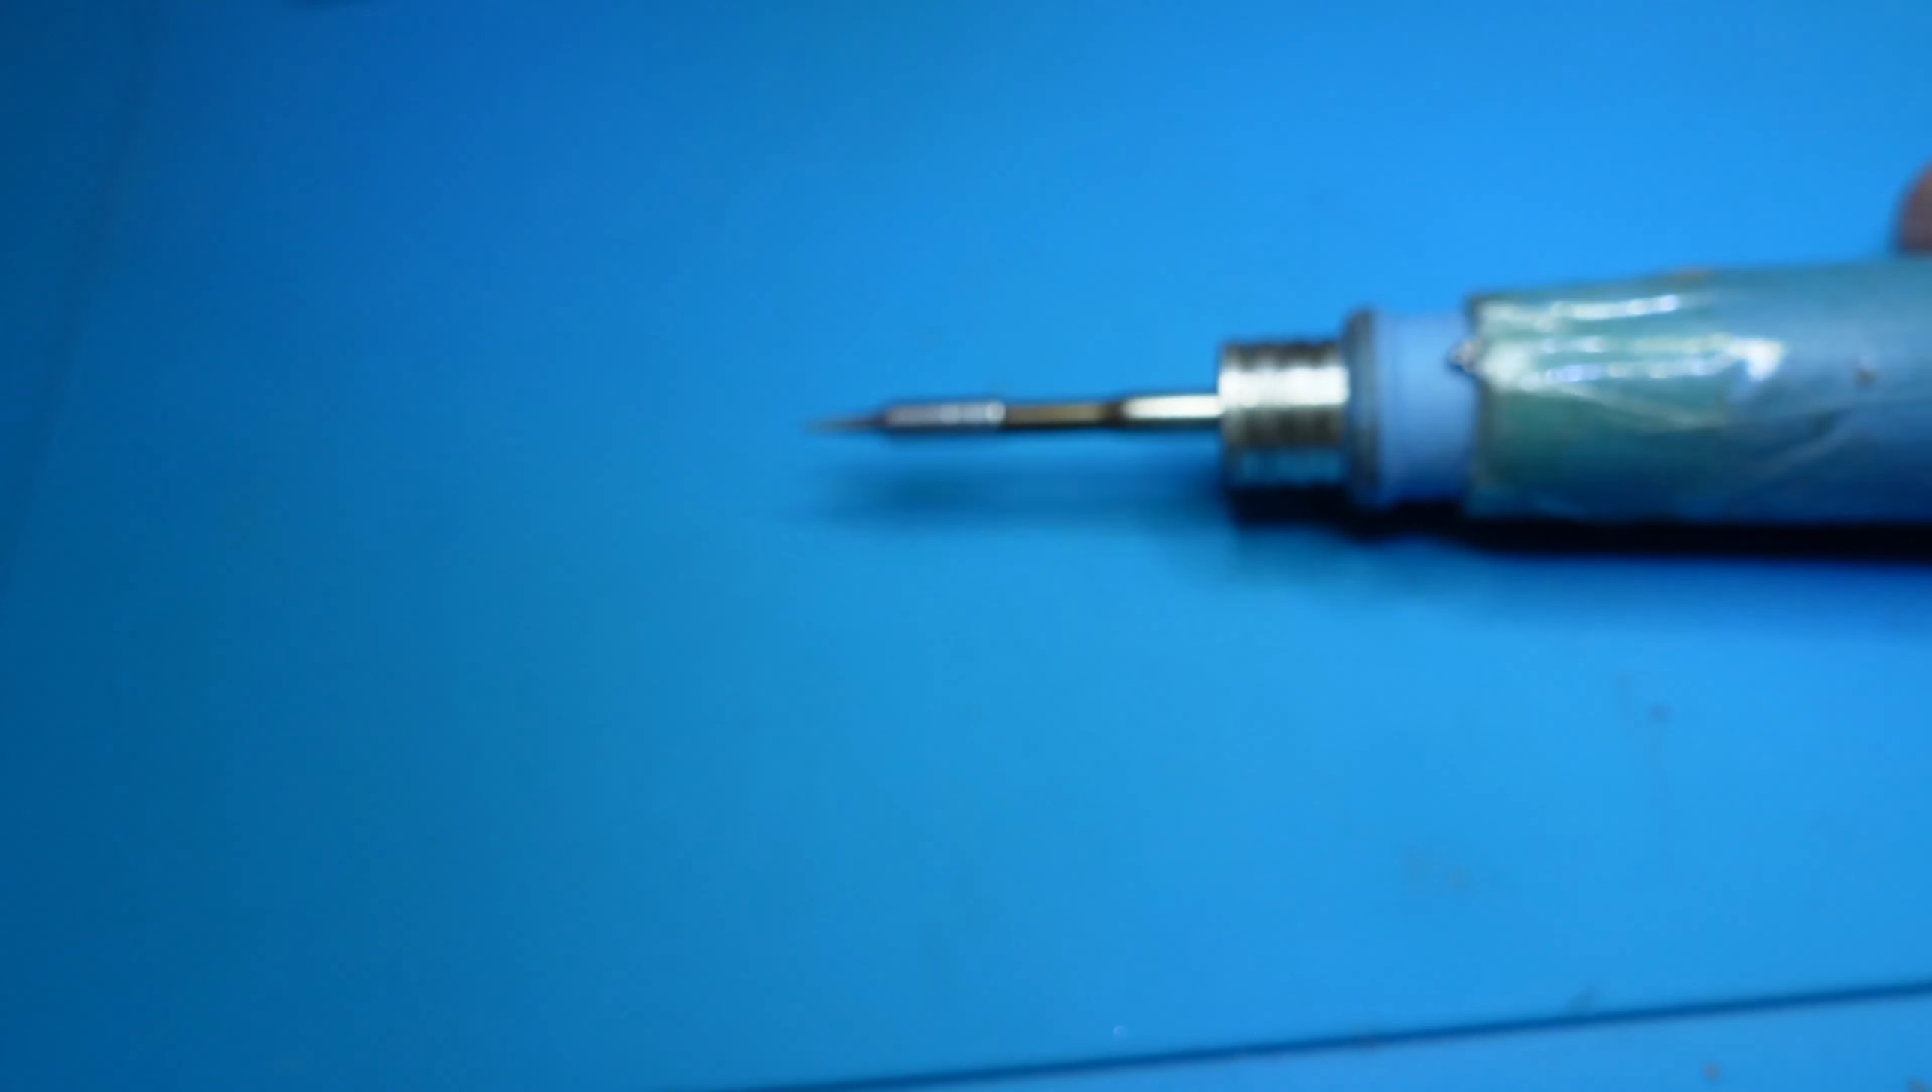ہماری بٹ جو ہے وہ انسٹال ہو چکی ہے۔